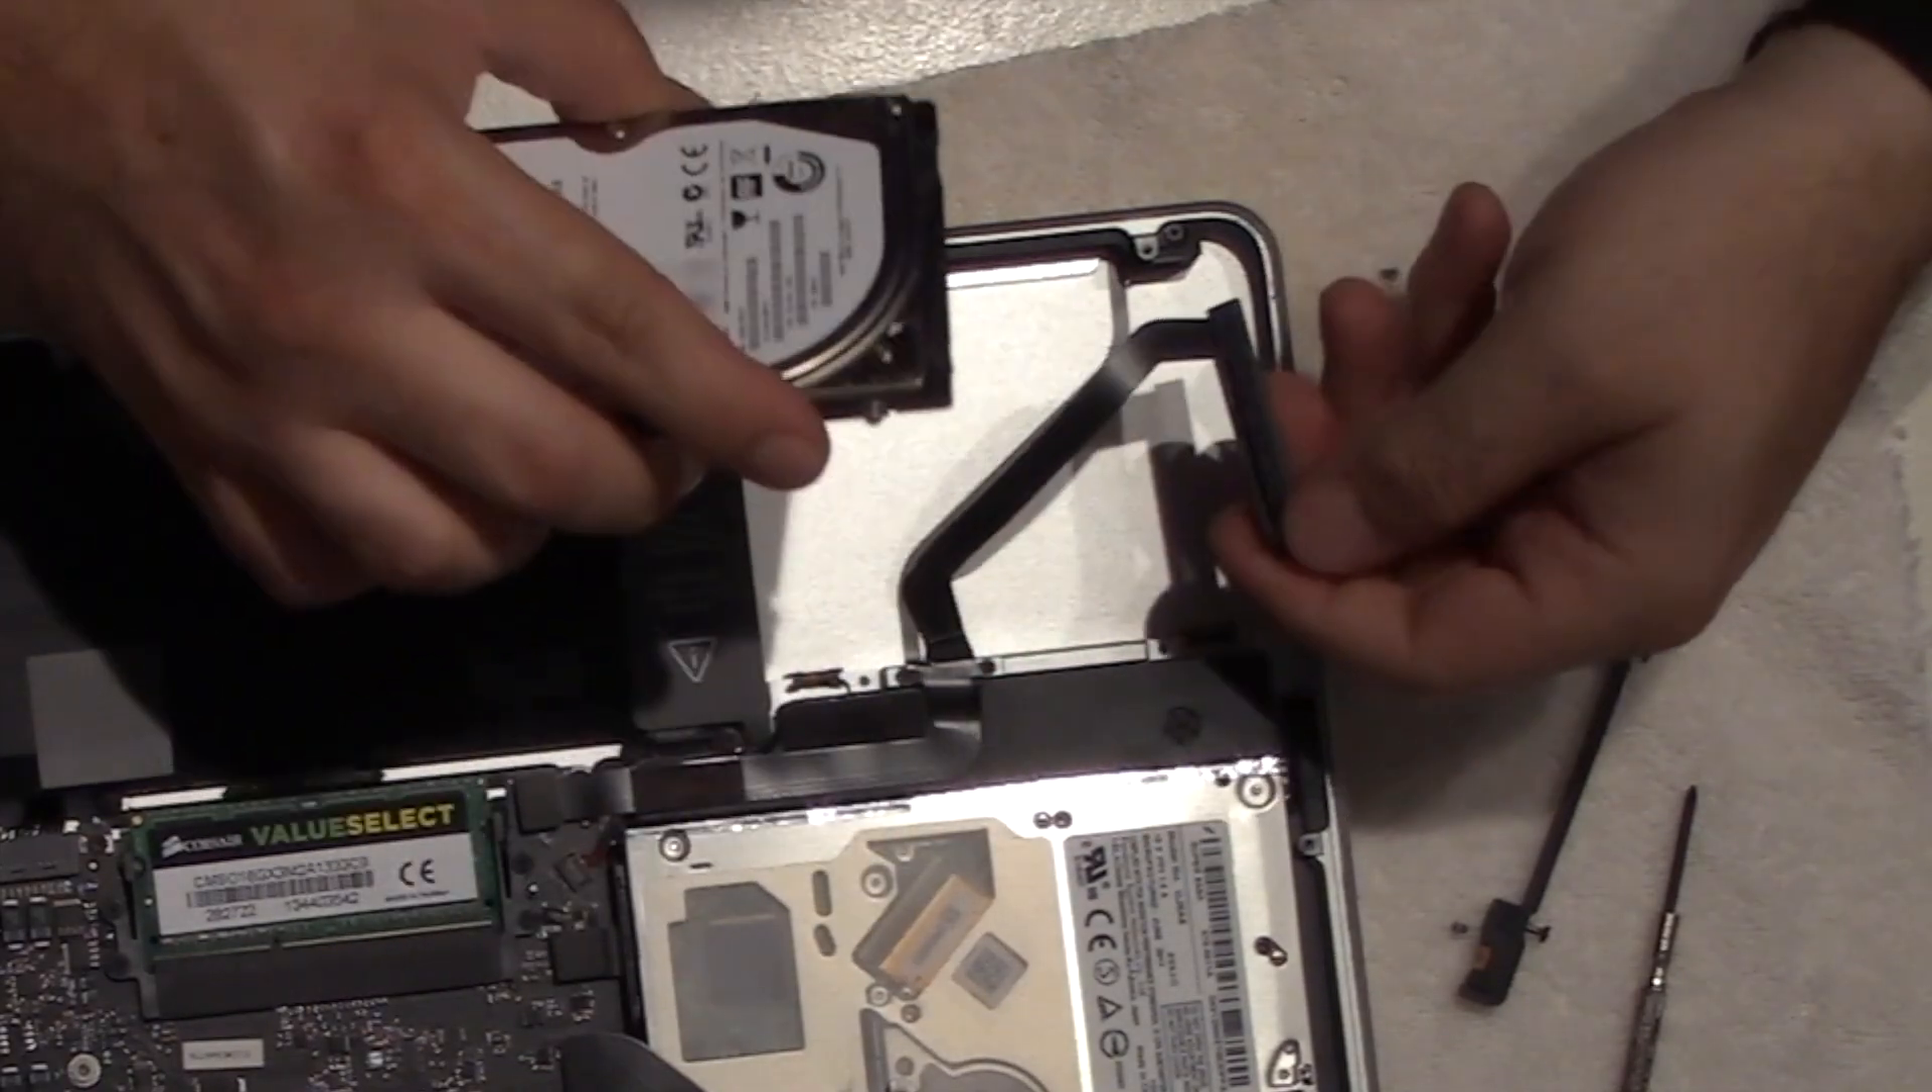Boom, your hard drive is out.